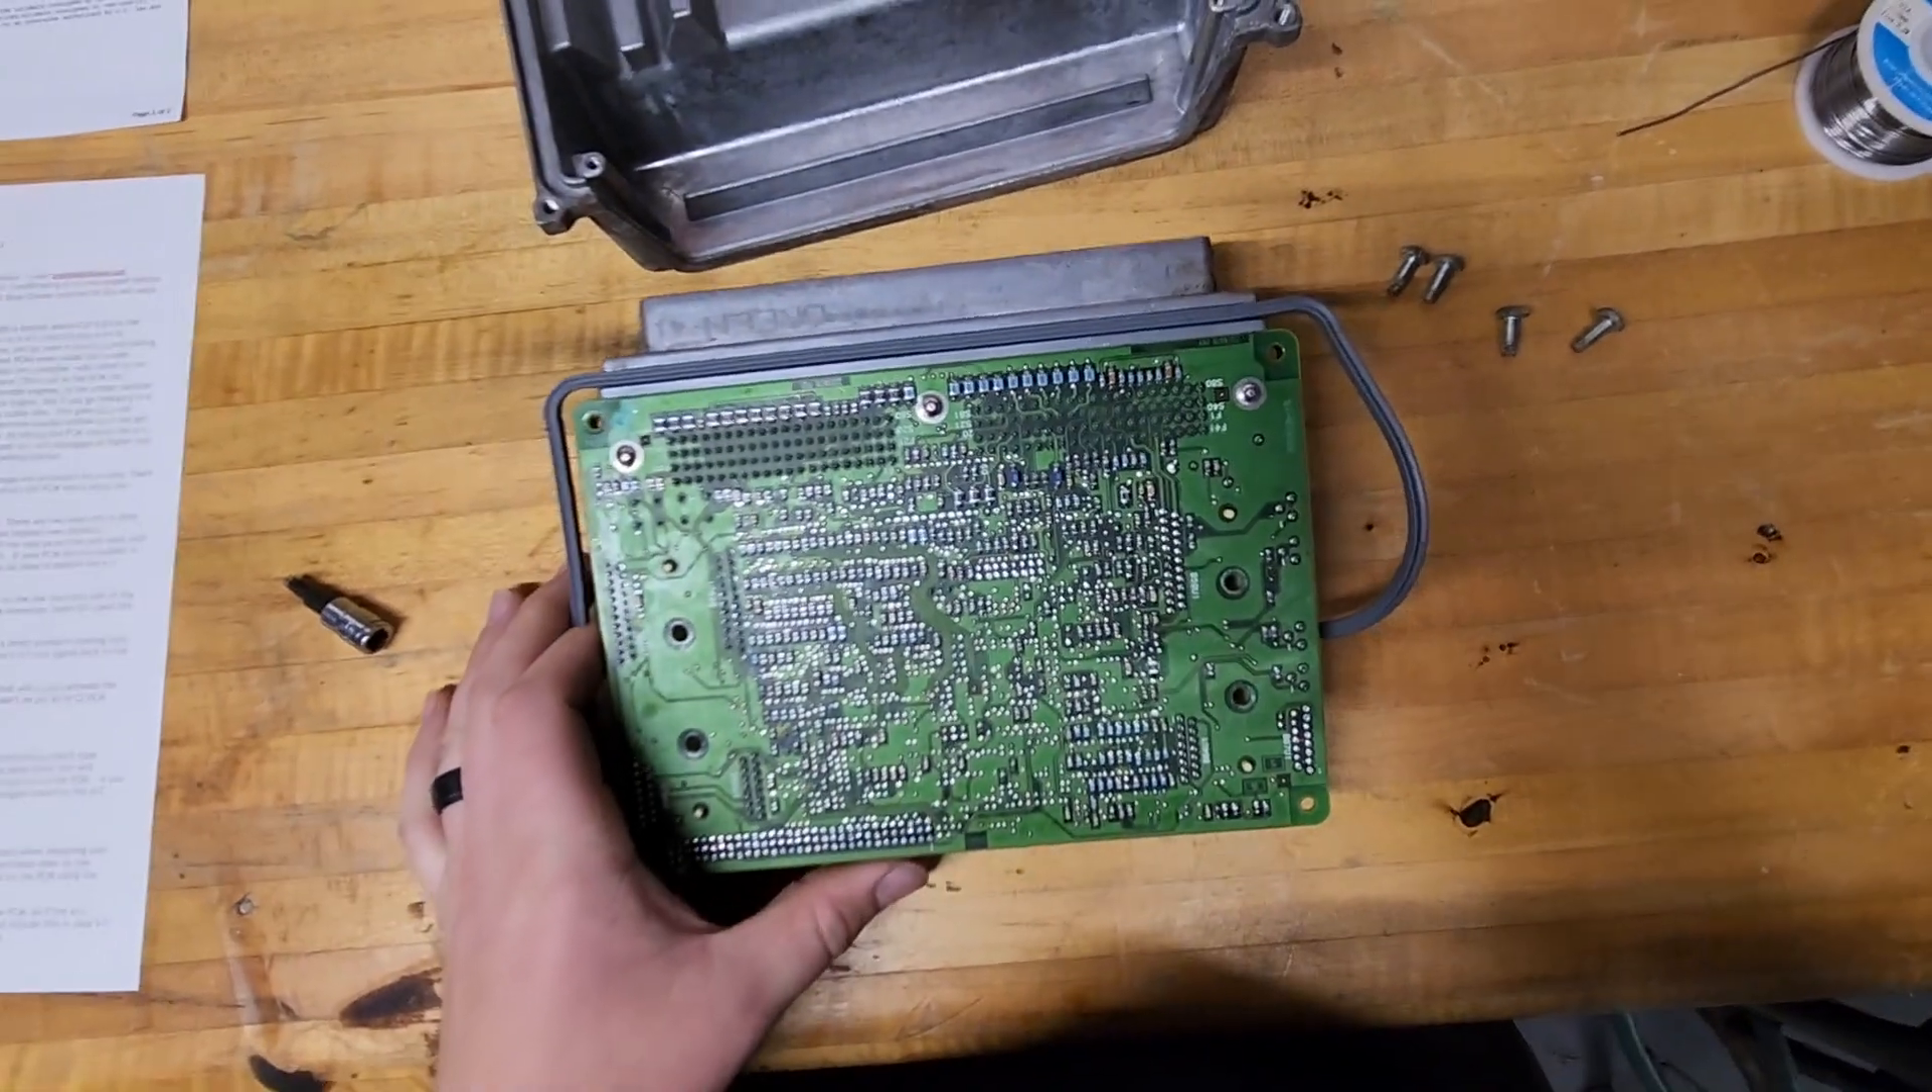And that is the circuit board out.